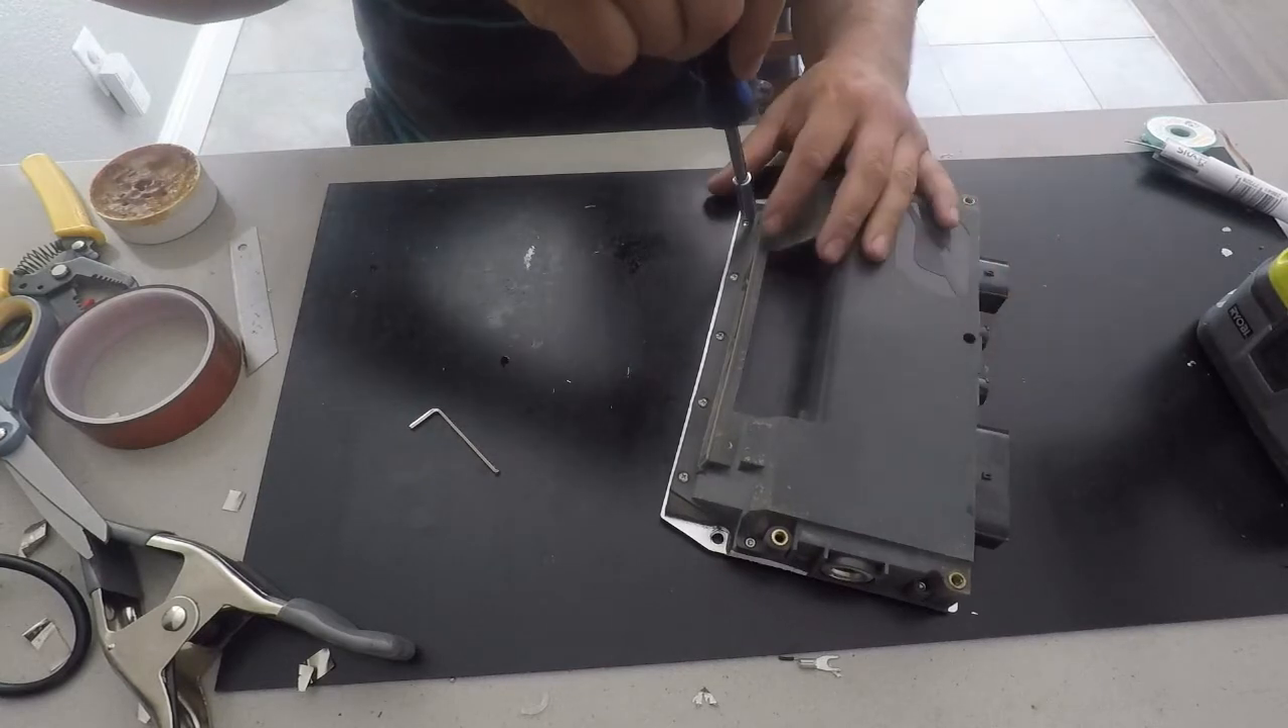Now that I have the controller module out I'm going to open it up.